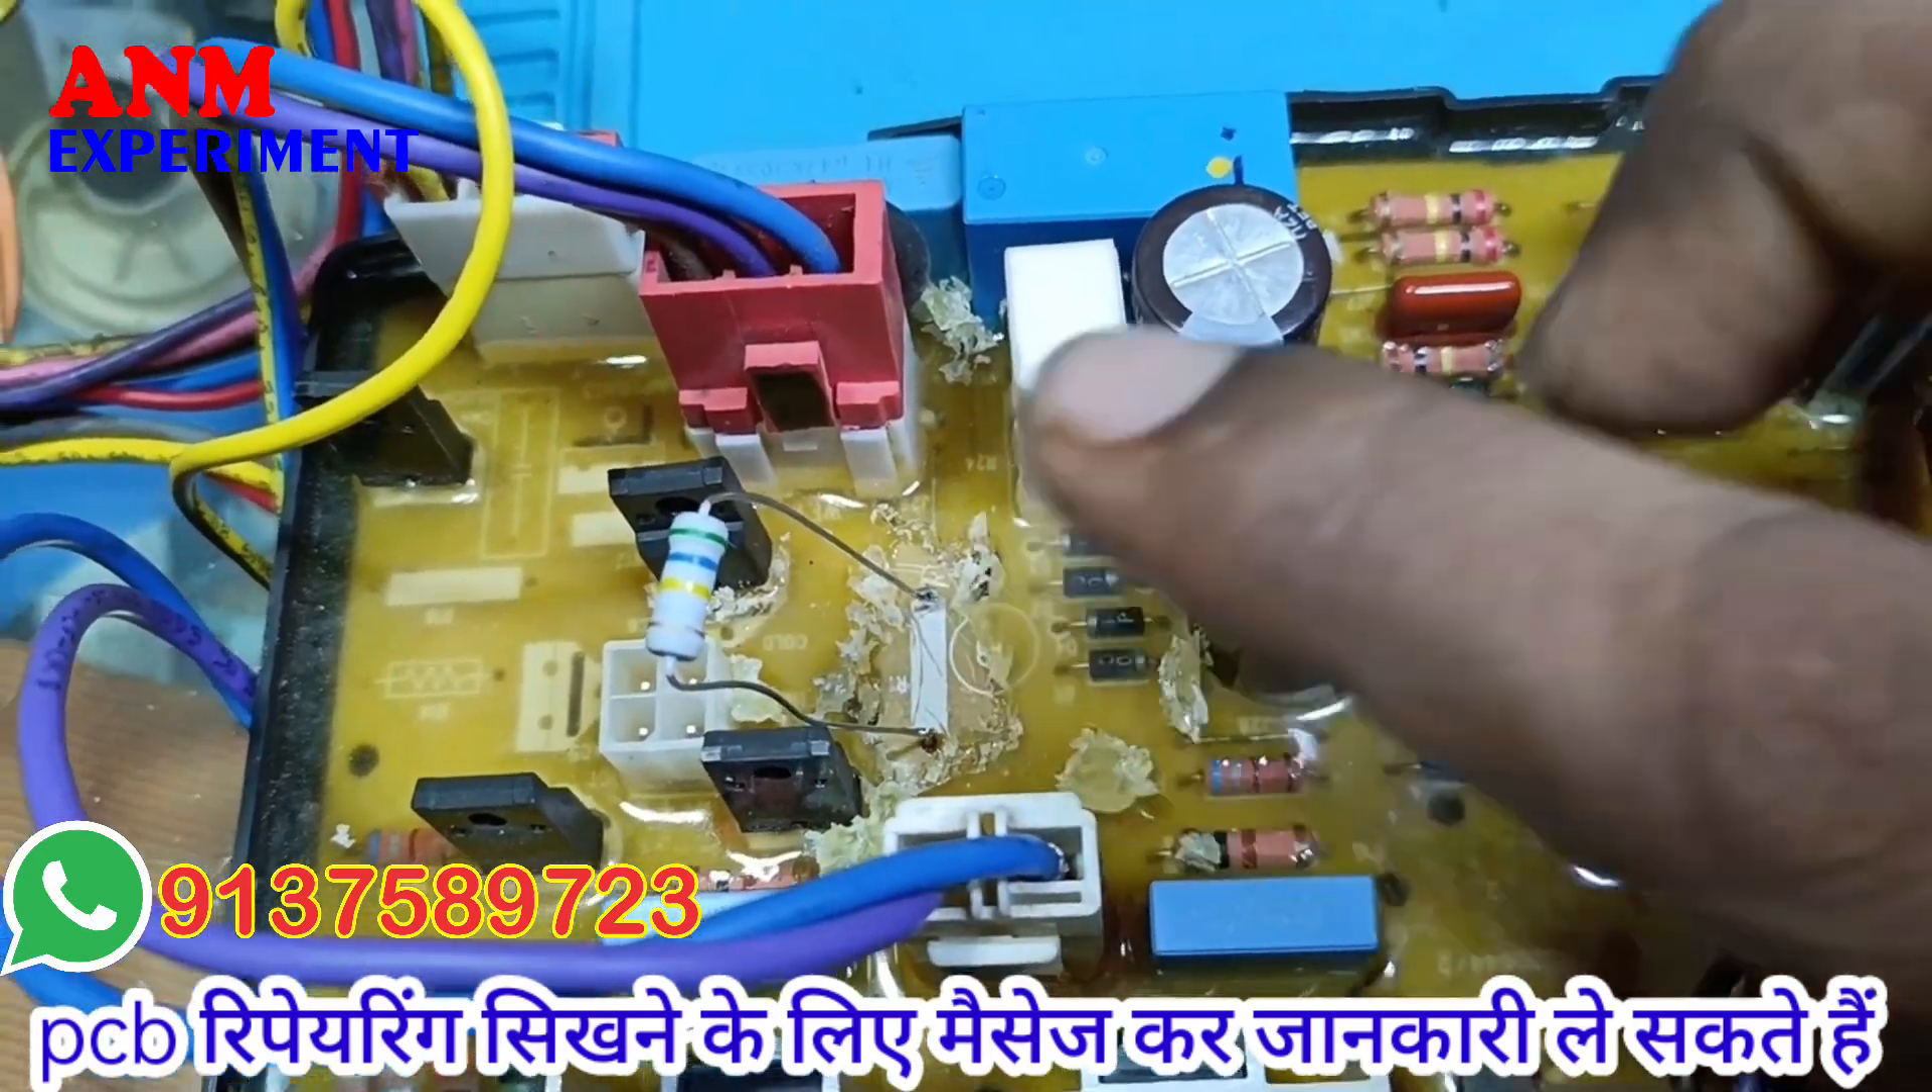तो यहाँ पे देखिए मैंने 560 के की एक रेजिस्टर लगा दिया।